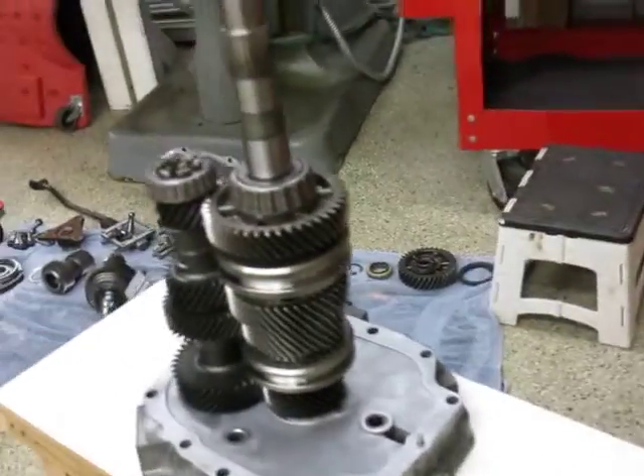As you can see, I've now reassembled the main shaft and the counter shaft back into the transmission end plate.